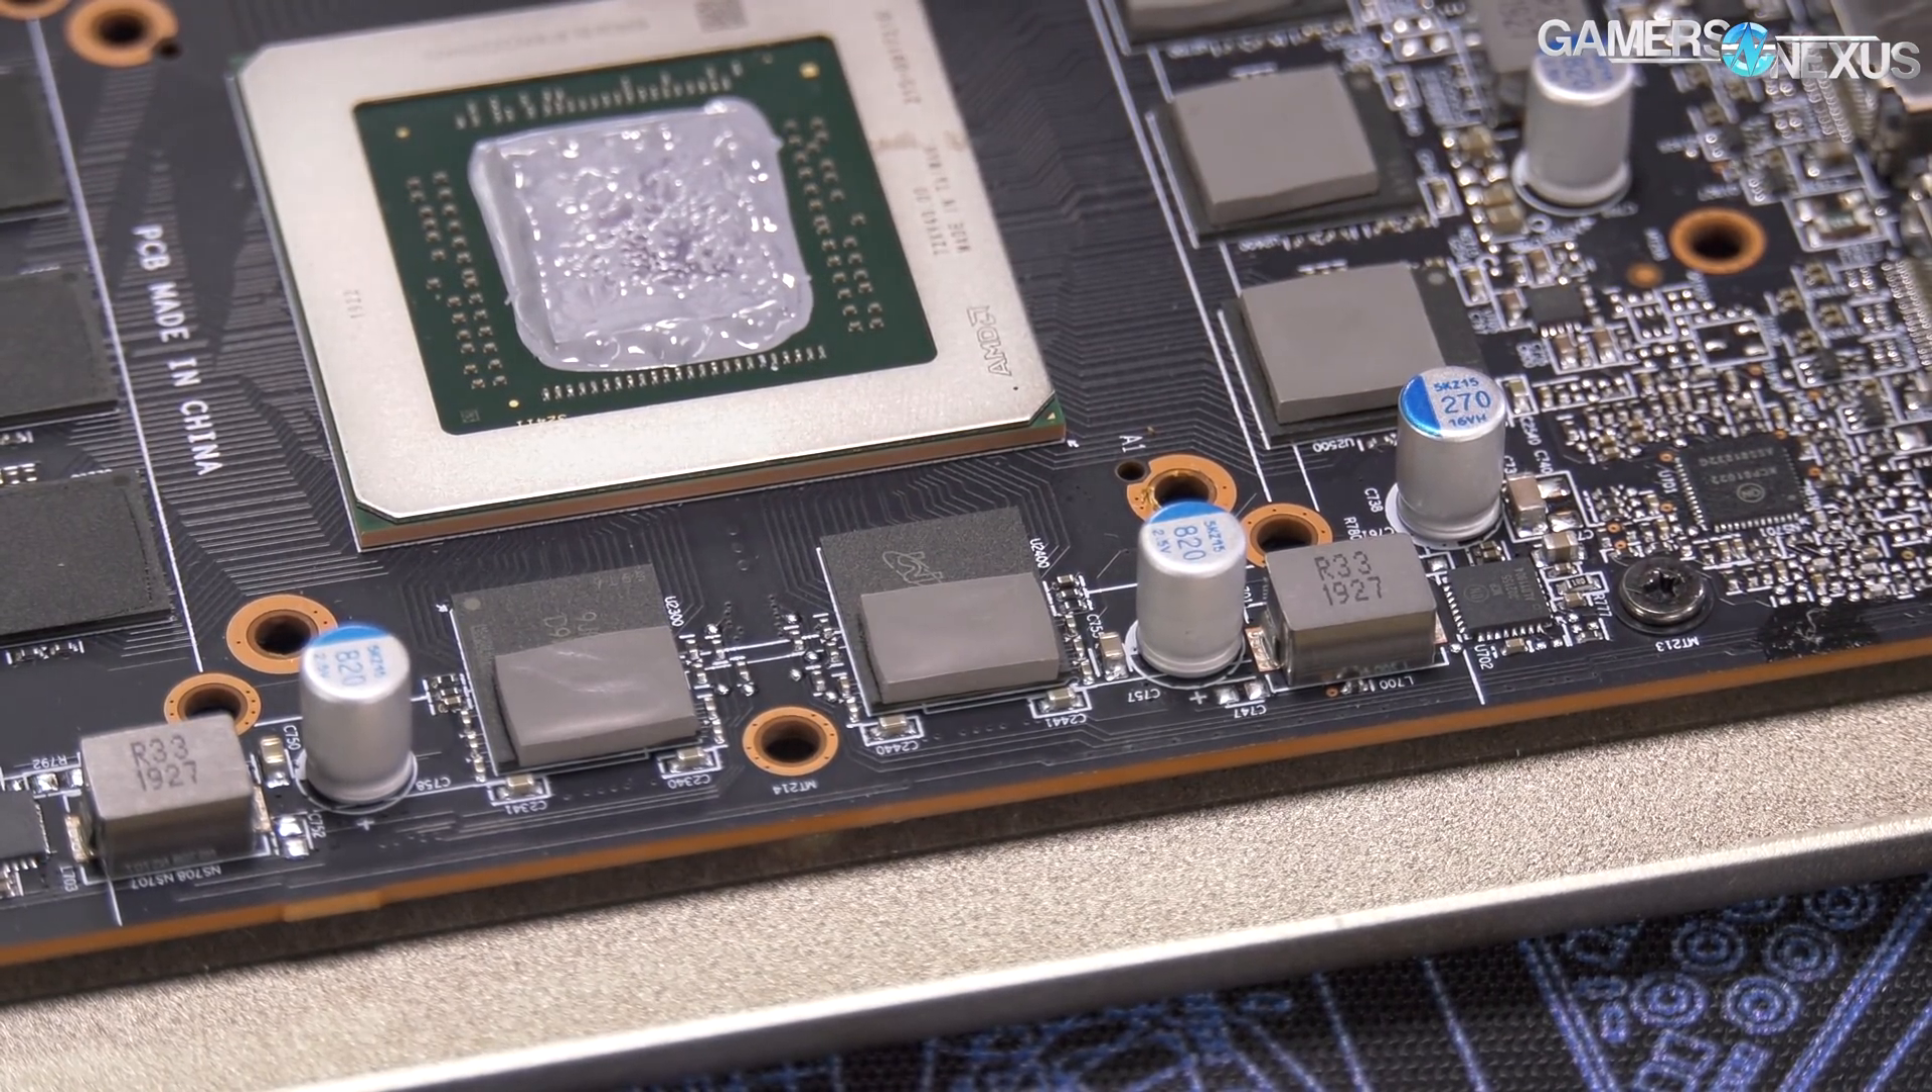The pads where MSI positioned them are not centered.